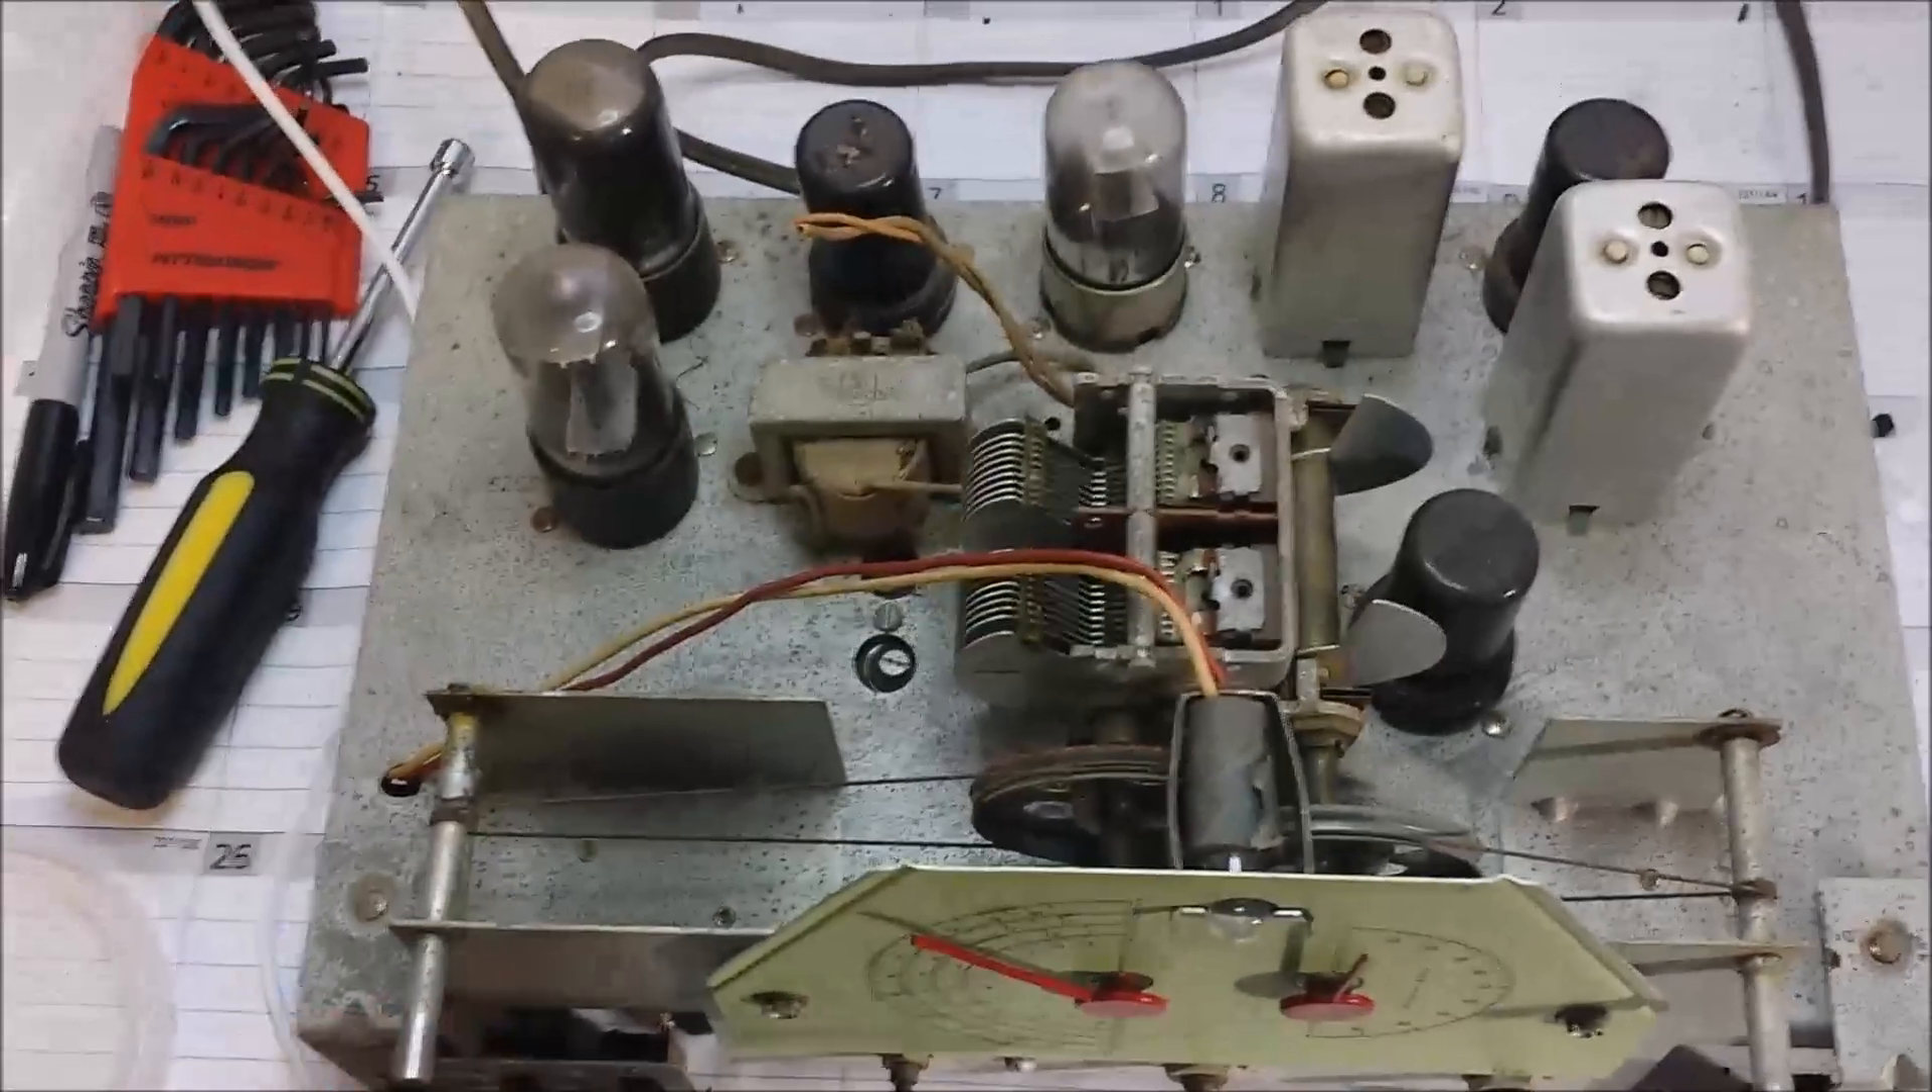We have the chassis out of the case.